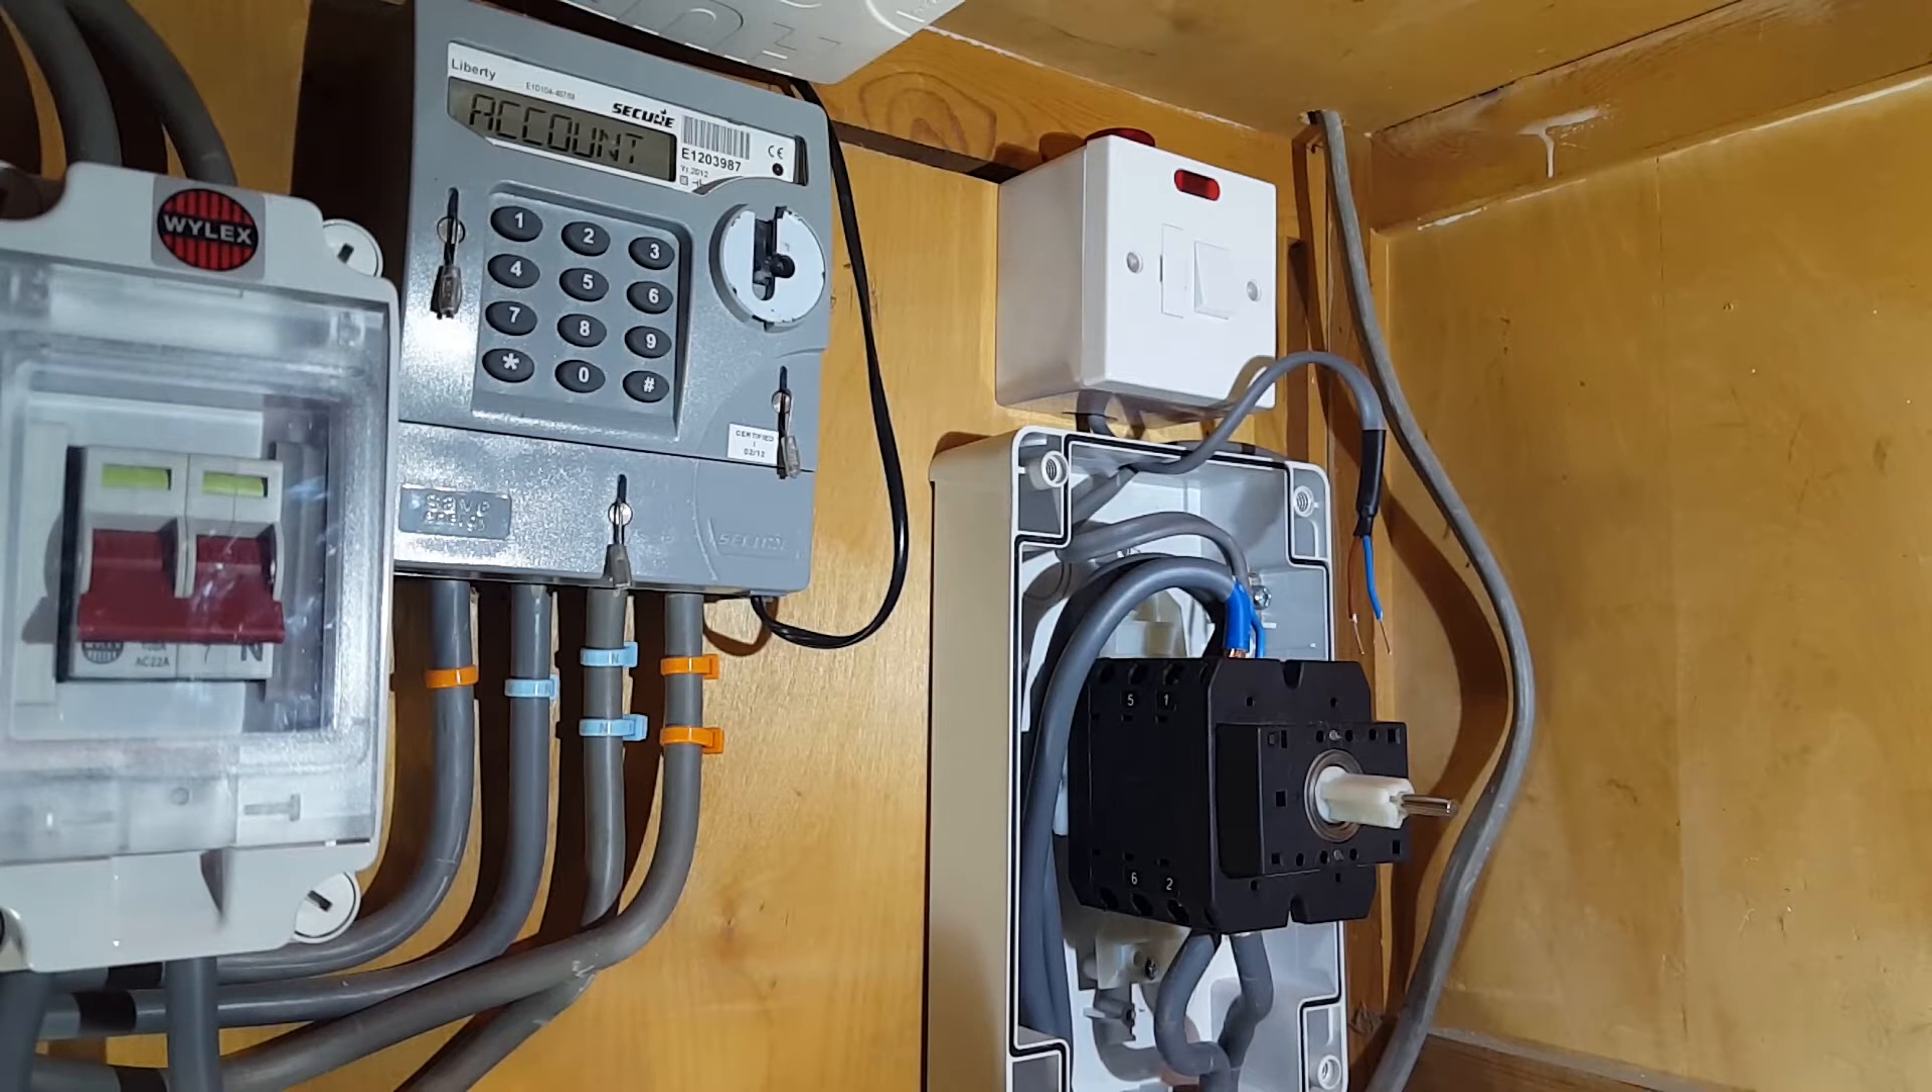As you can see just here I've fixed the switch to the top of the changeover and now I'm ready to wire into the grid side.